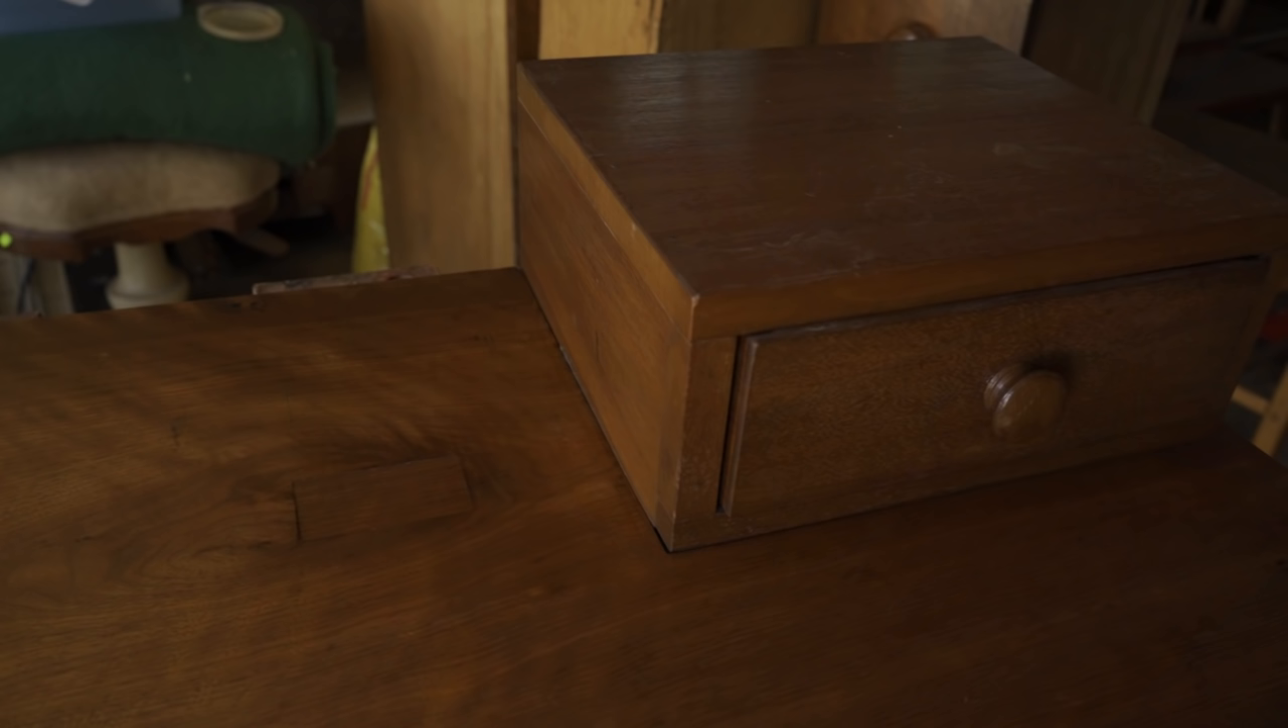Here's how it looks with that little drawer box put back on the top. I think the color is a pretty good match.